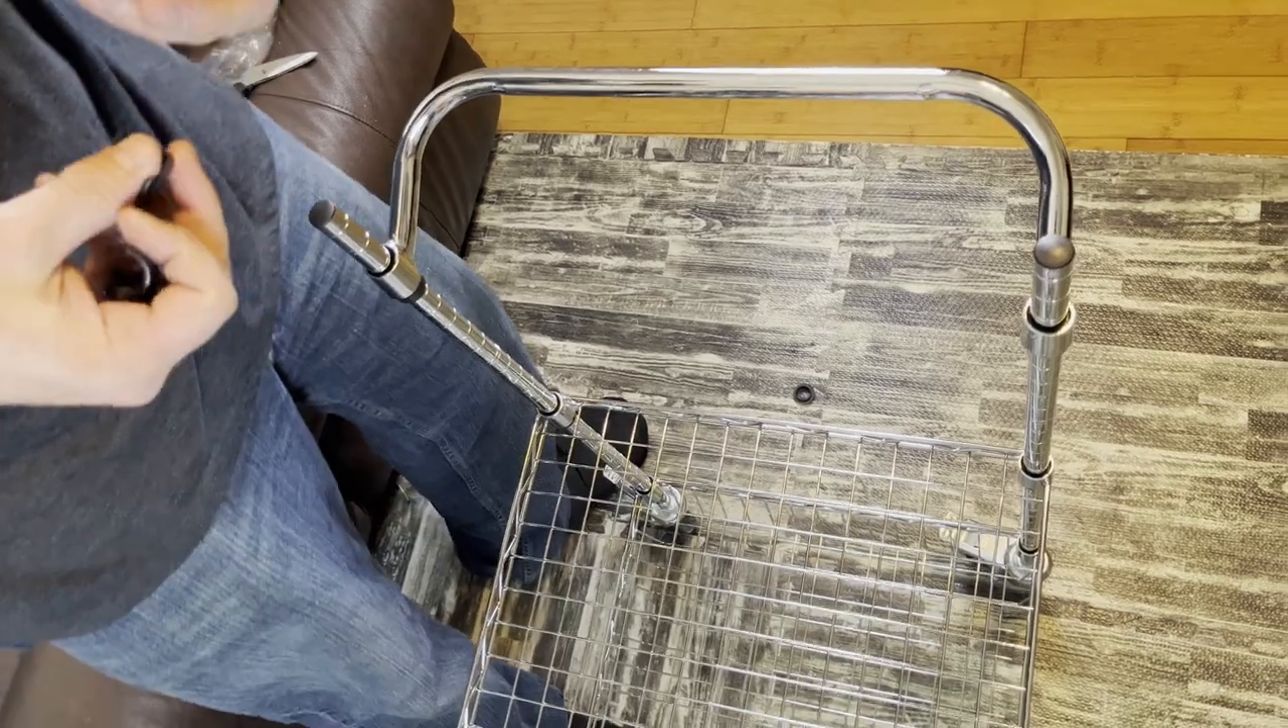So we've got our handle on here.